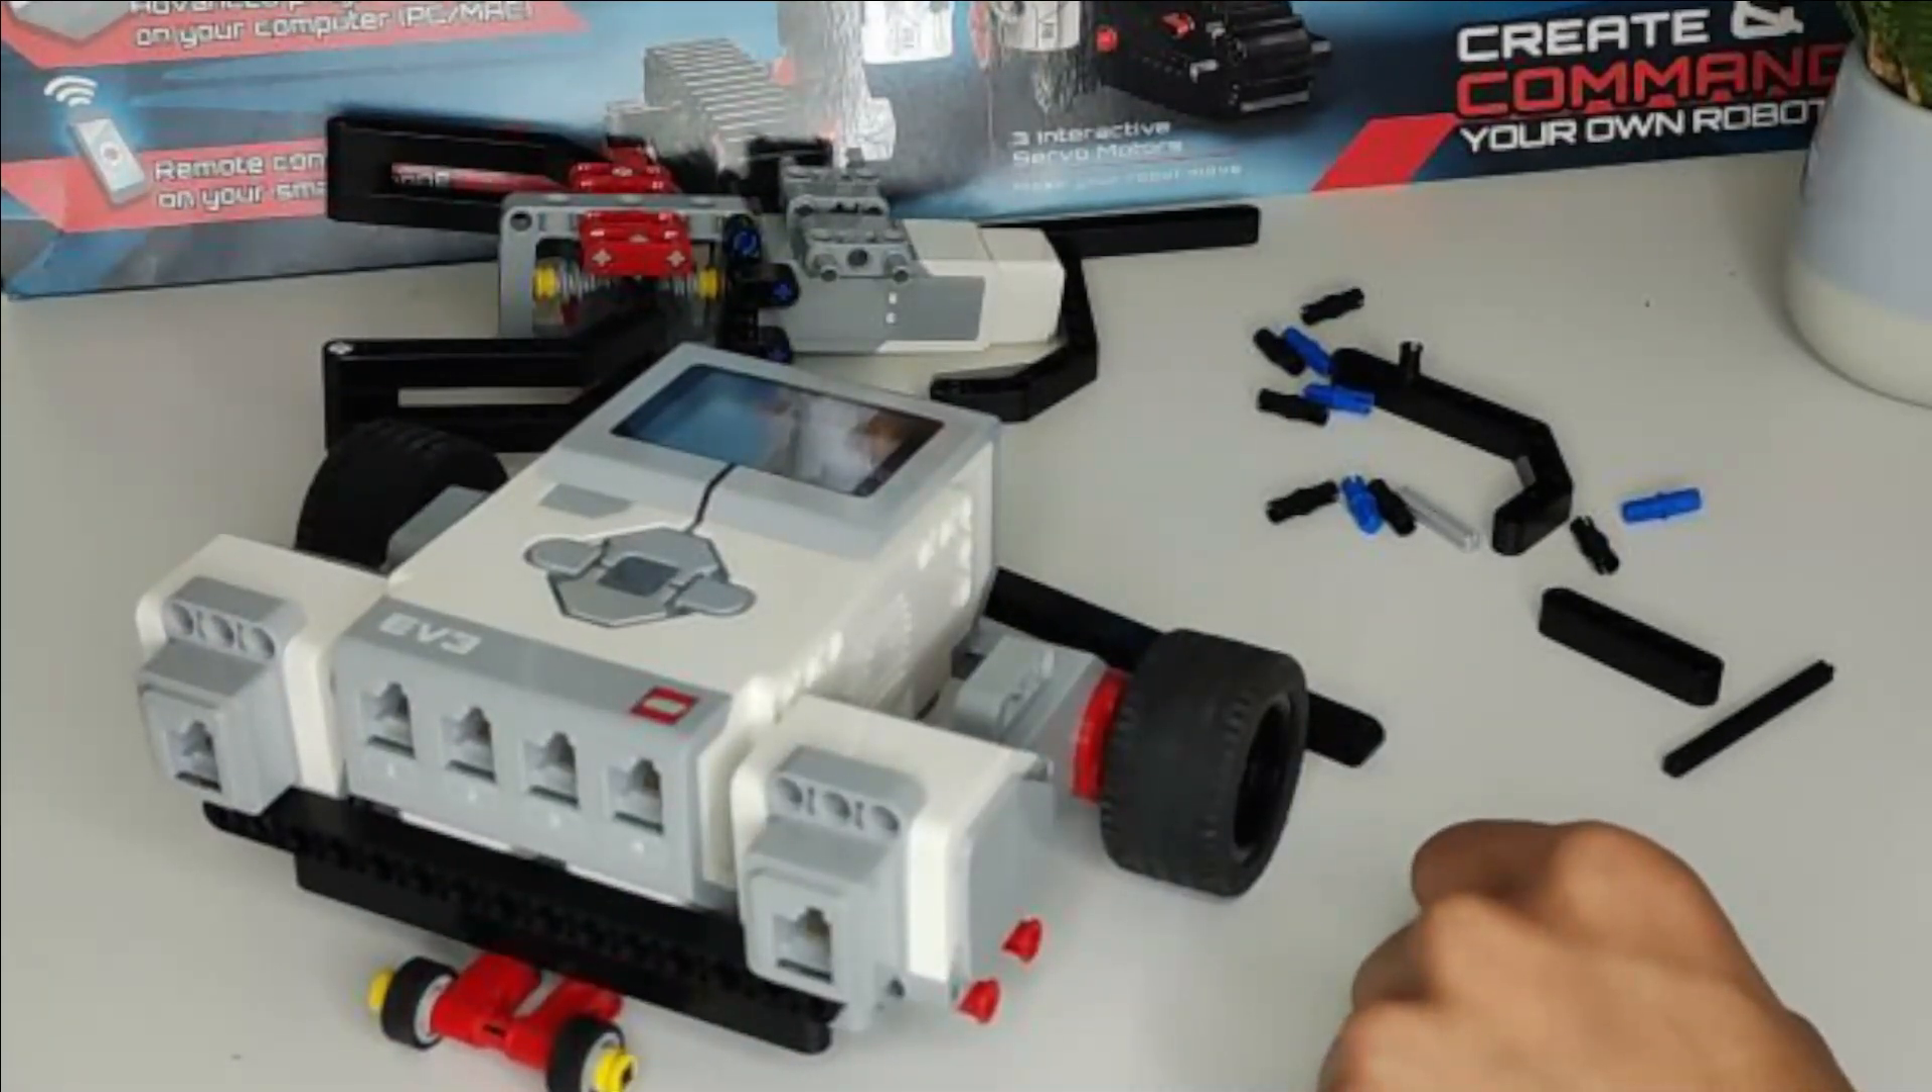Add the brick and that is the driving base of the new robot complete.